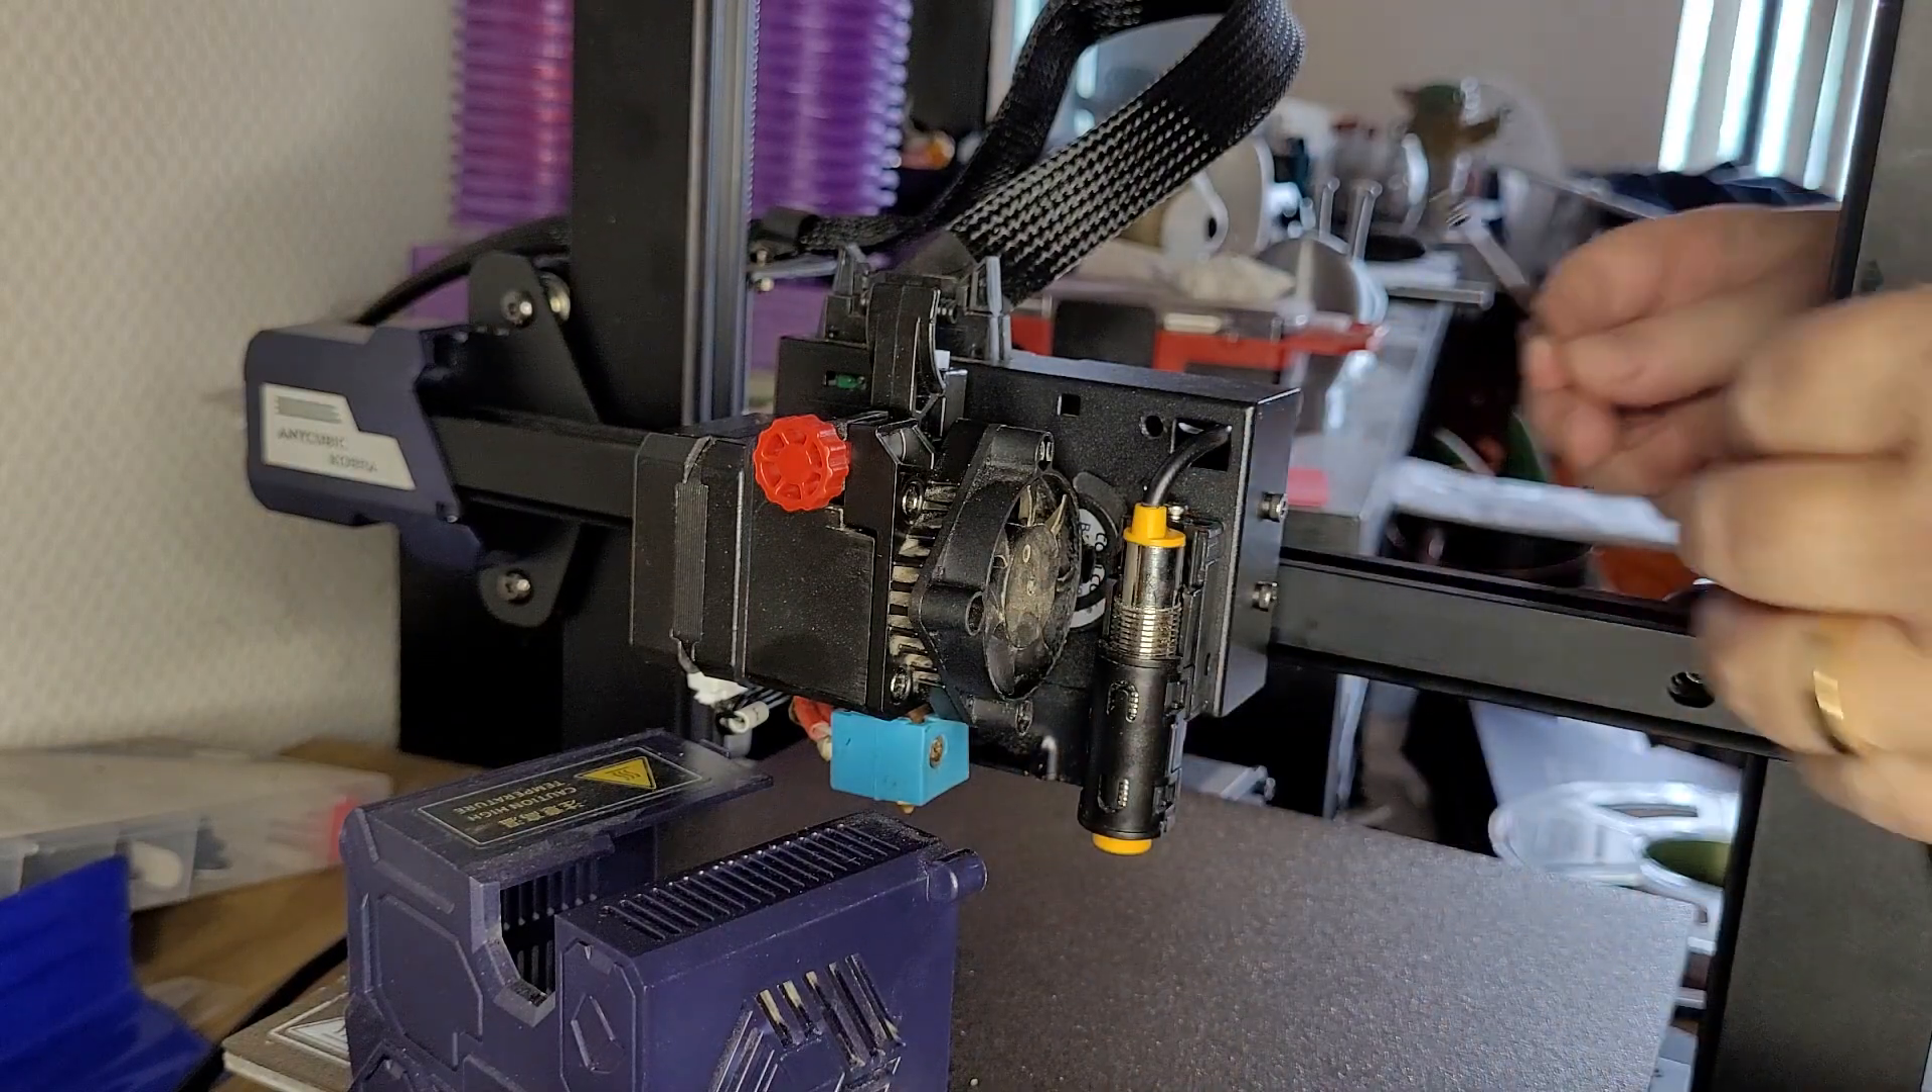And now all we have left is actually putting the housing back on.